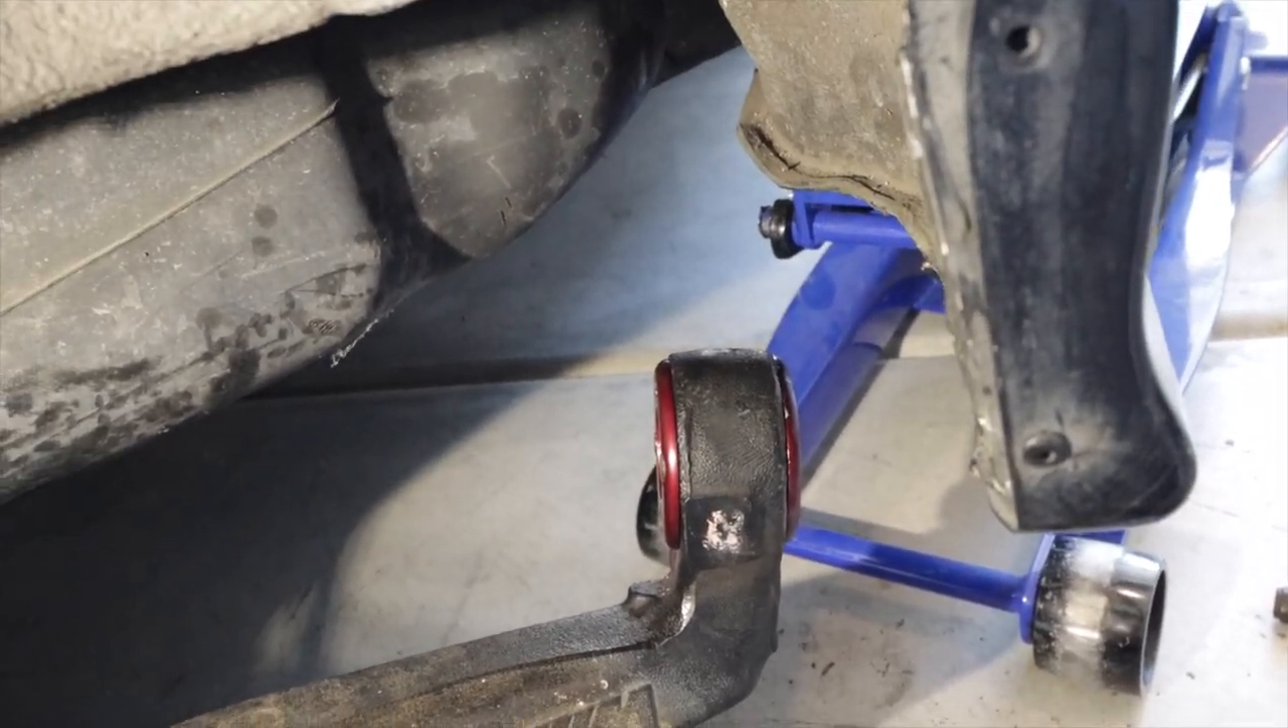Okay so the right rear trailing arm bearing is installed.